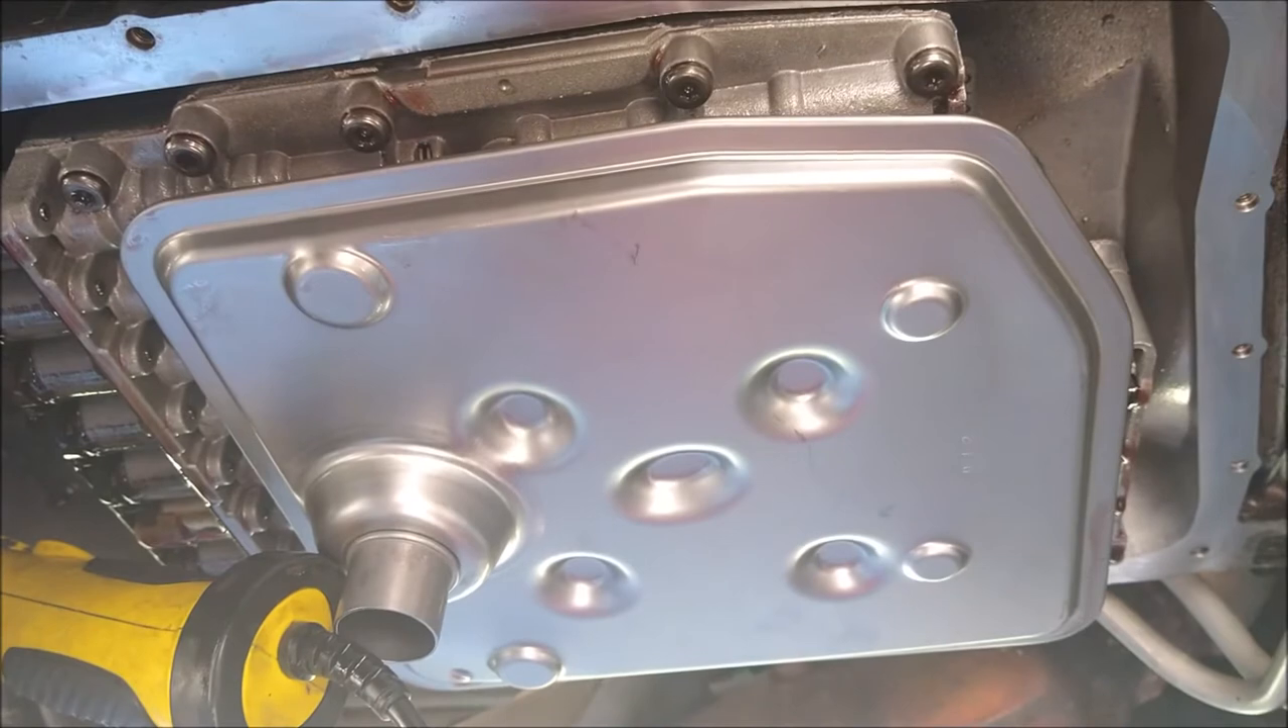All right all right there's the filter installed.